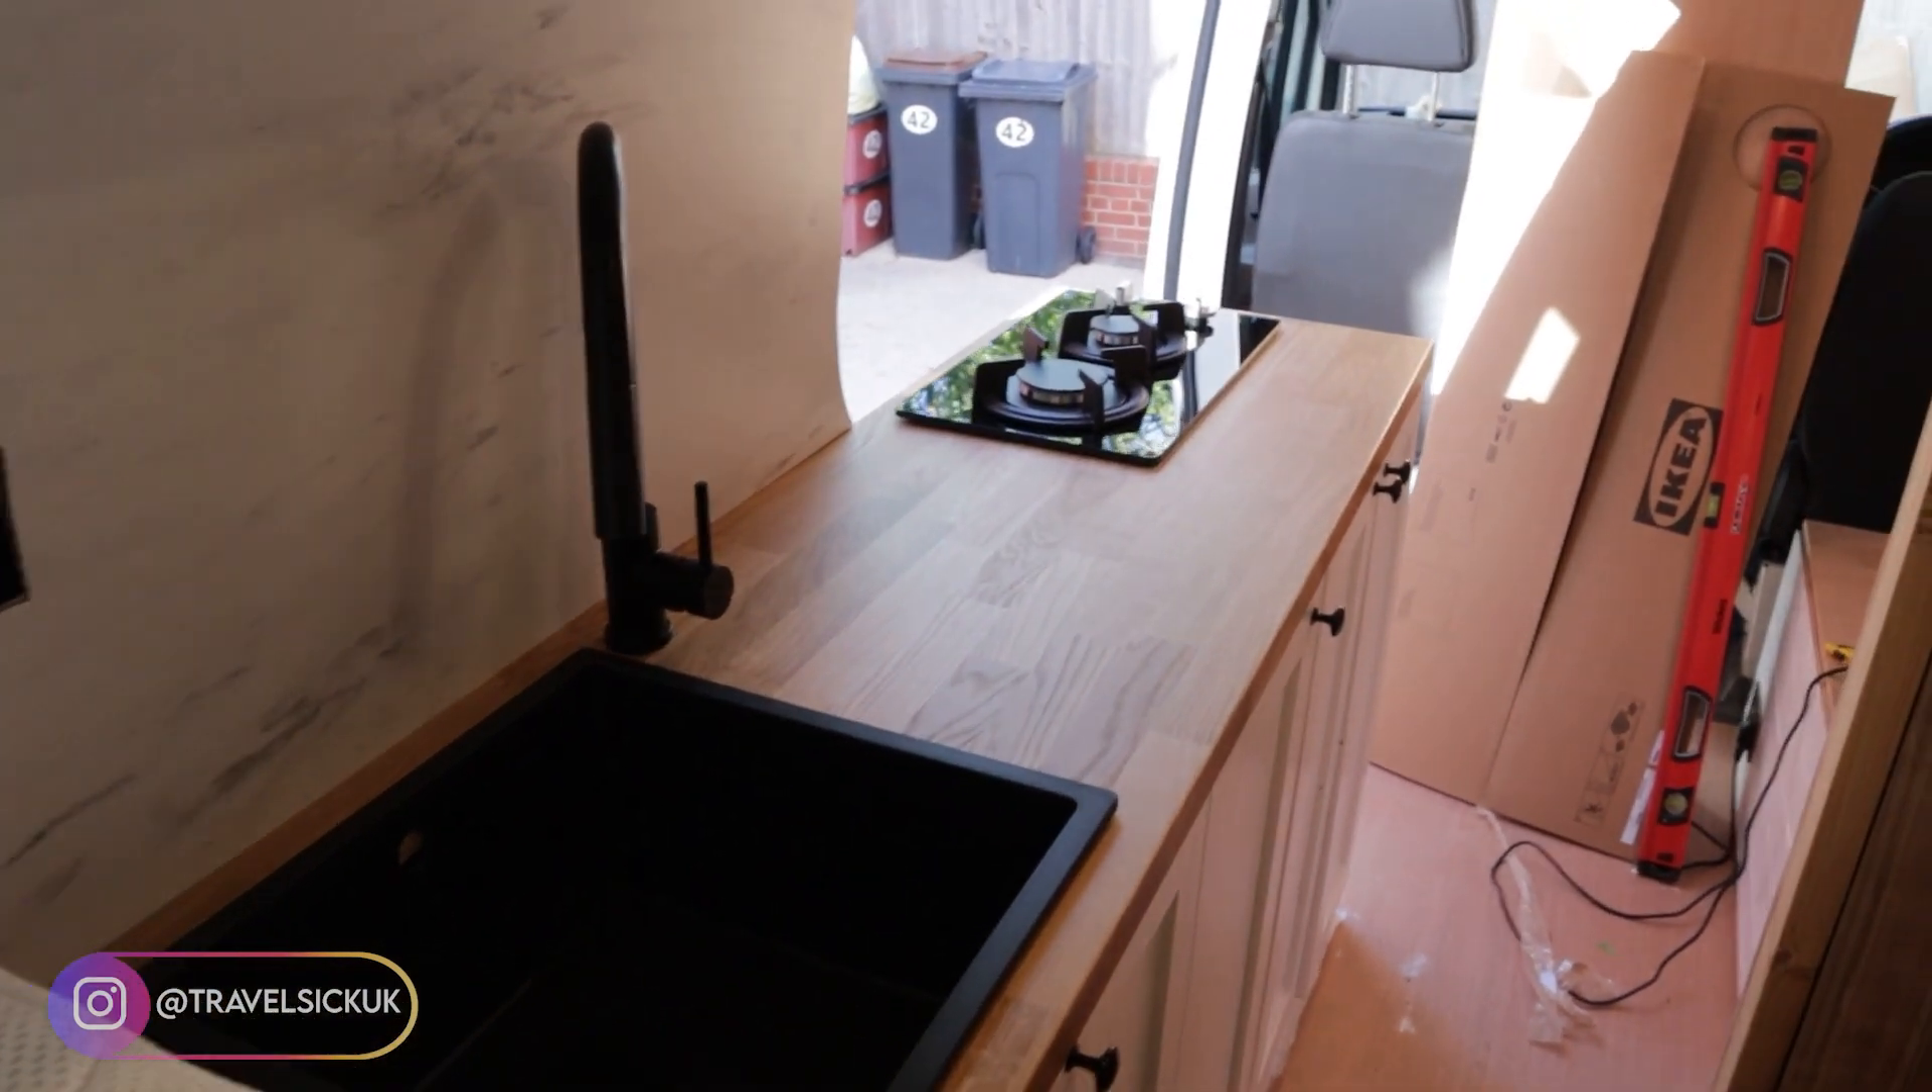So that's the splash back now it's on.